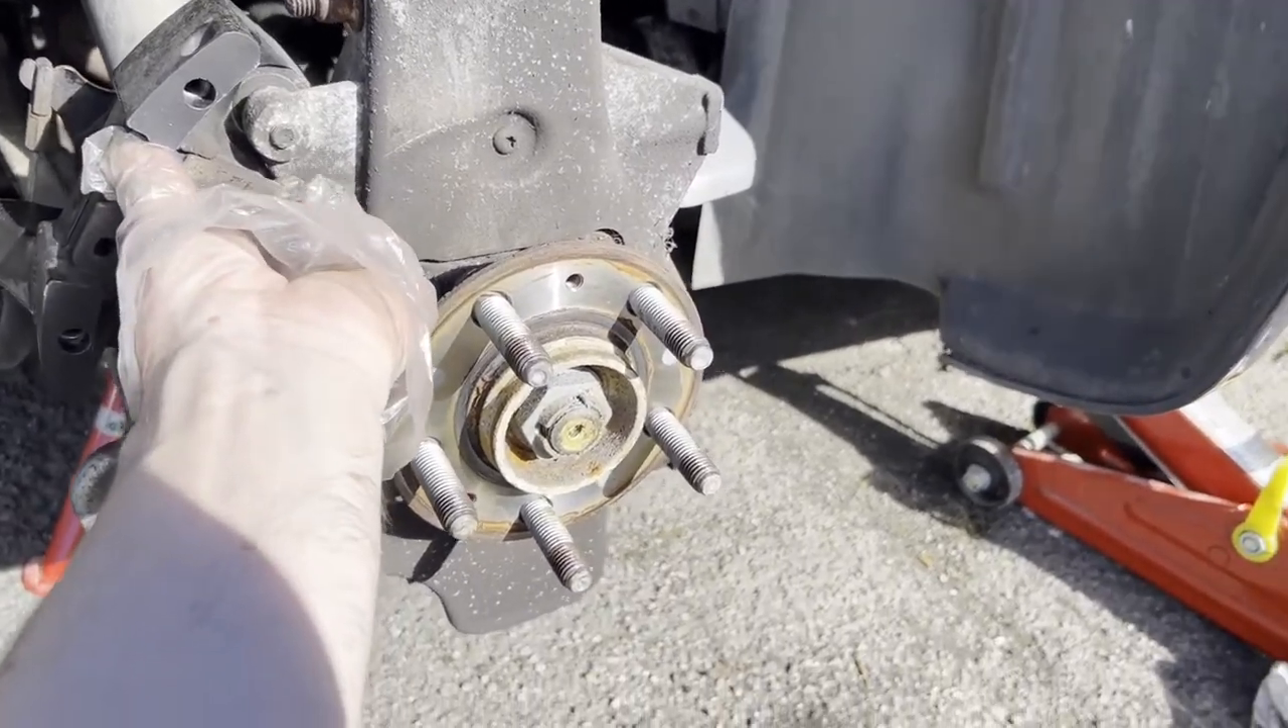Now we have the old disc off and we should be able to move the pad out of the way.